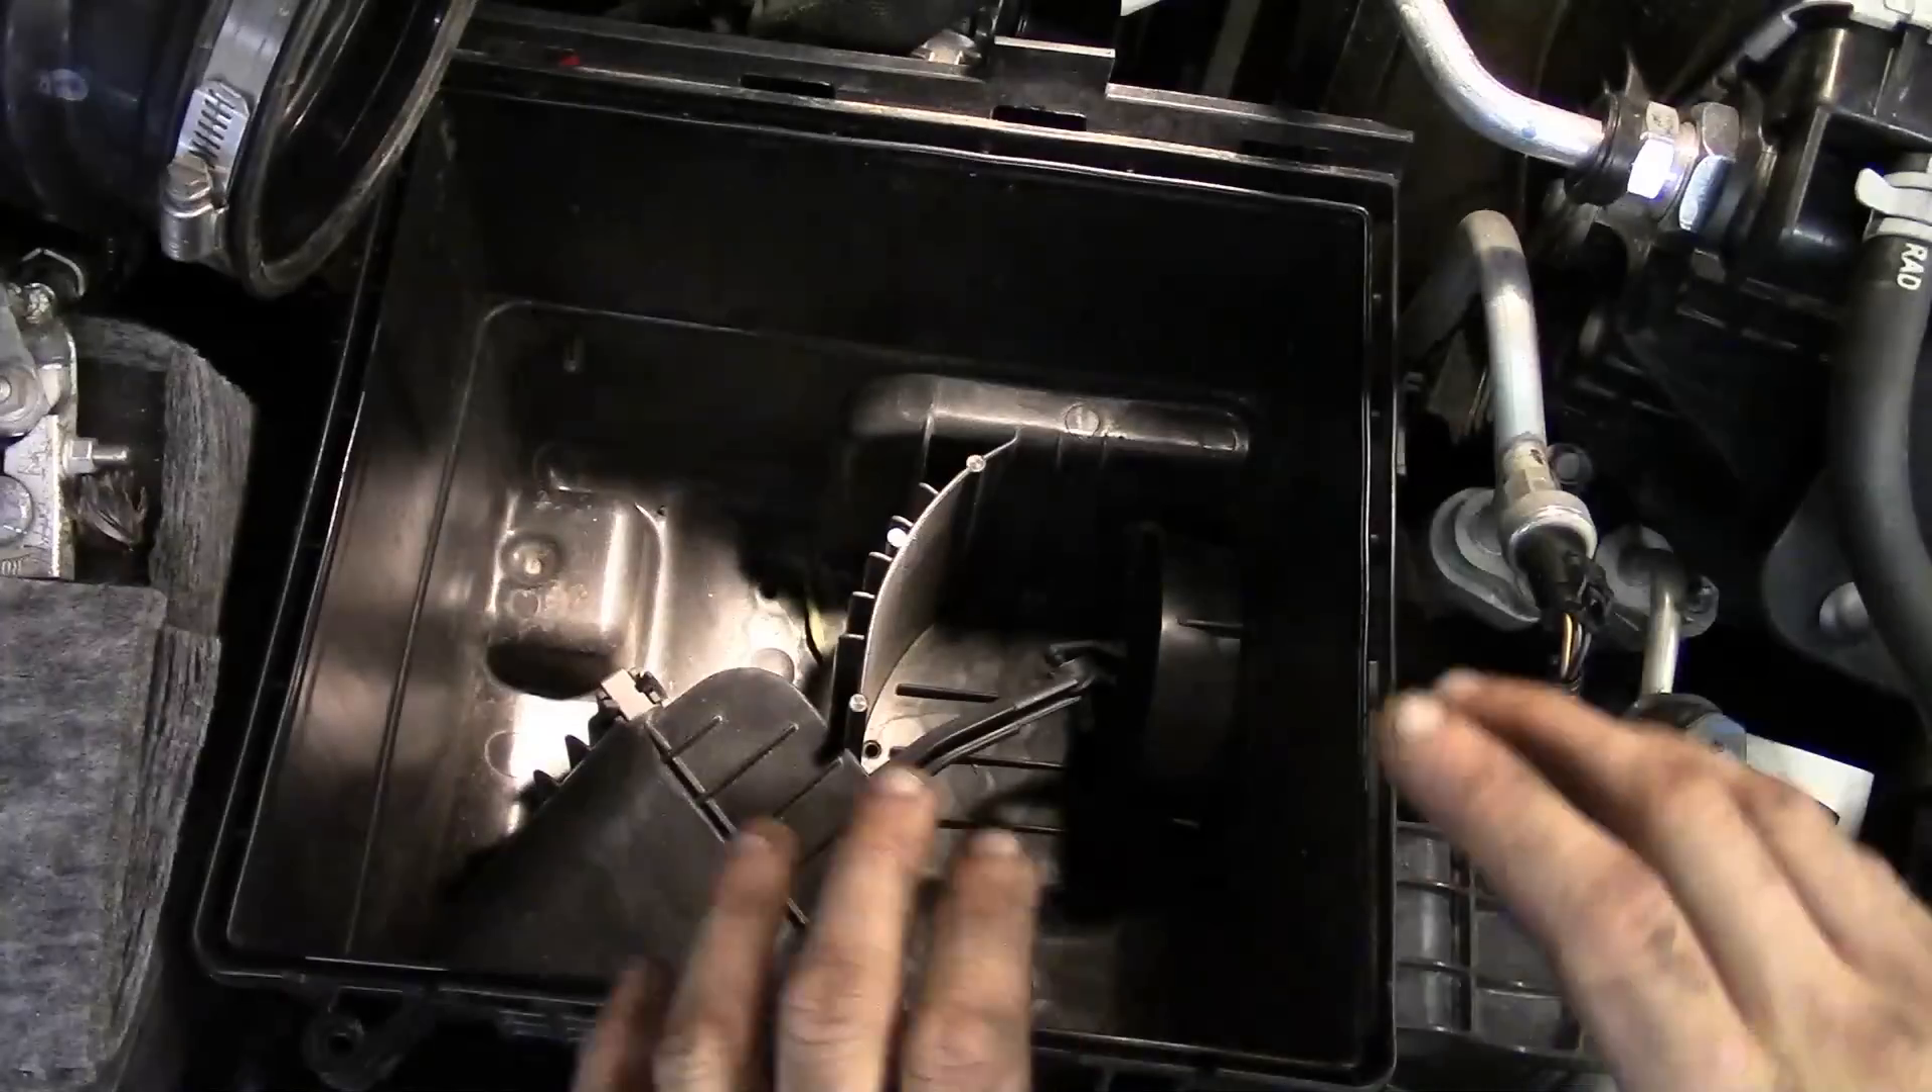So now we've got the air filter out of the way, we can look down inside the box.